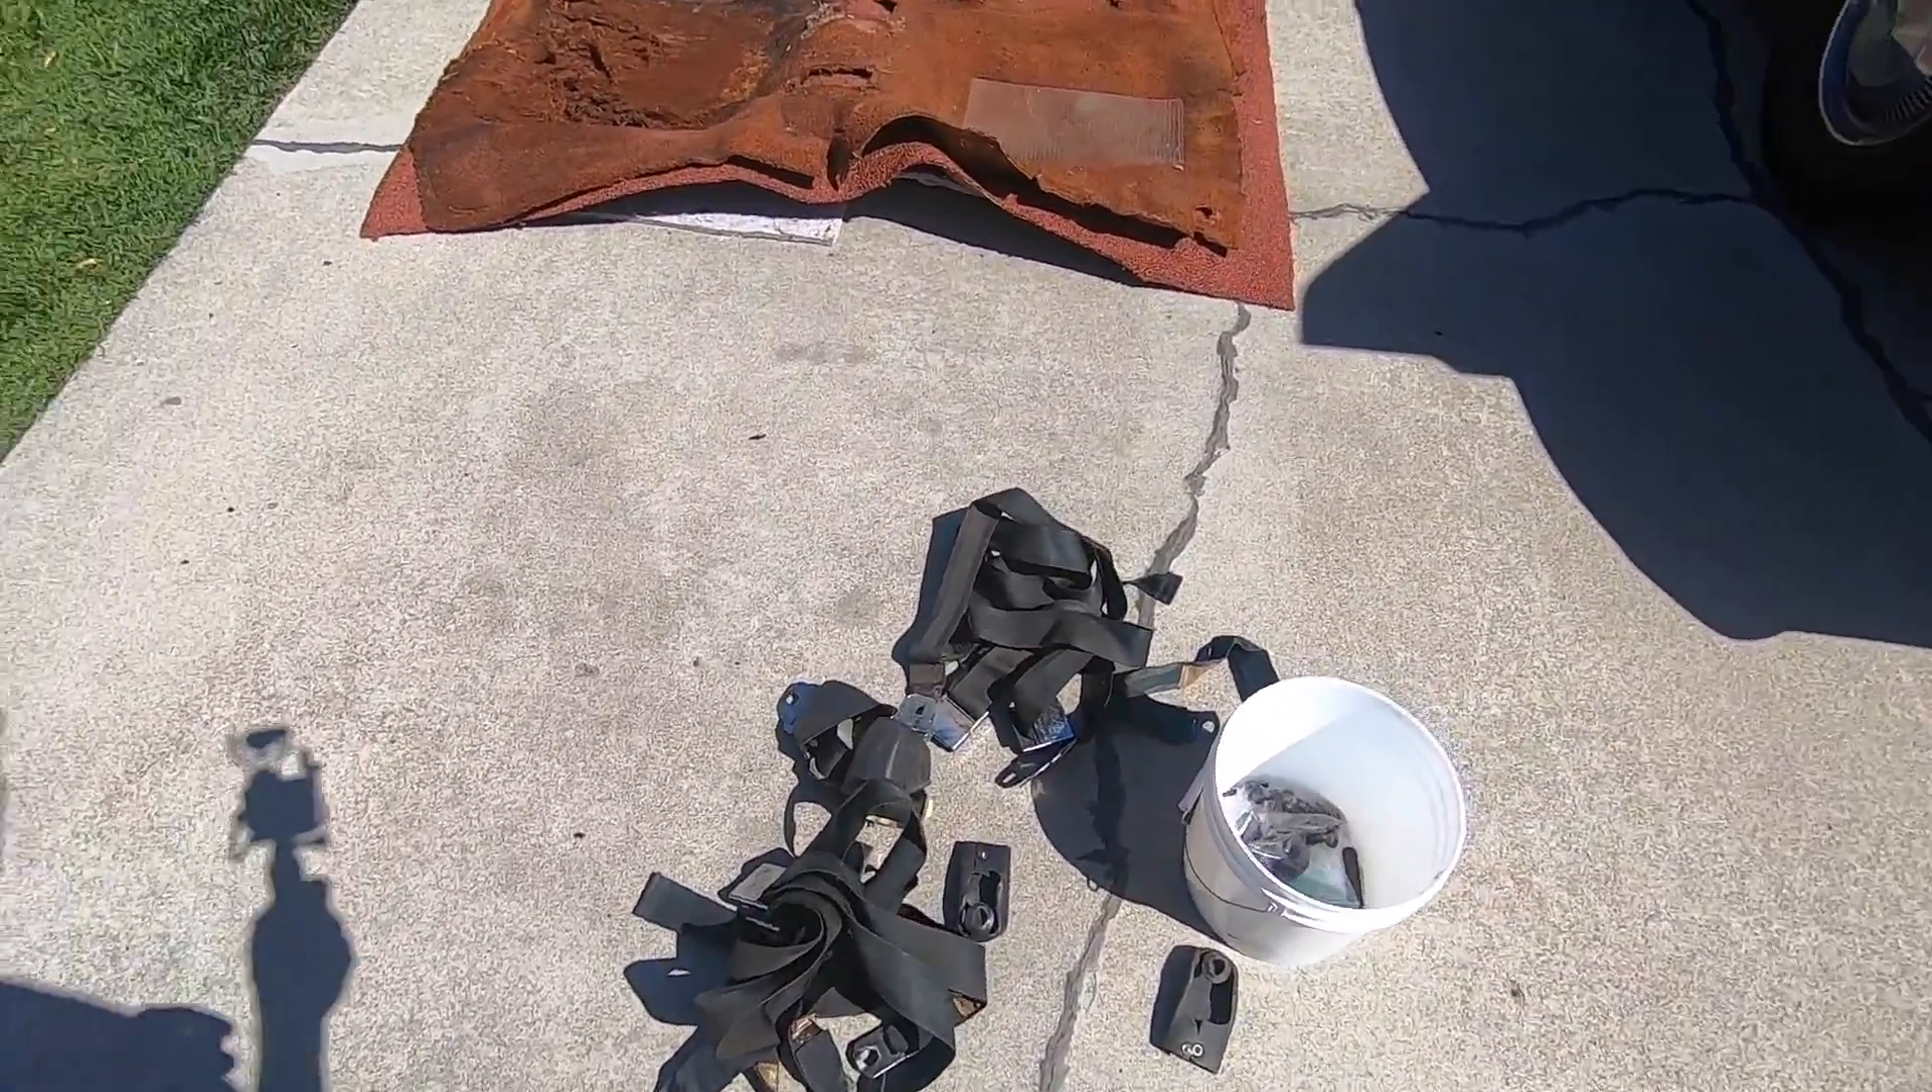We just took all the seat belts out.